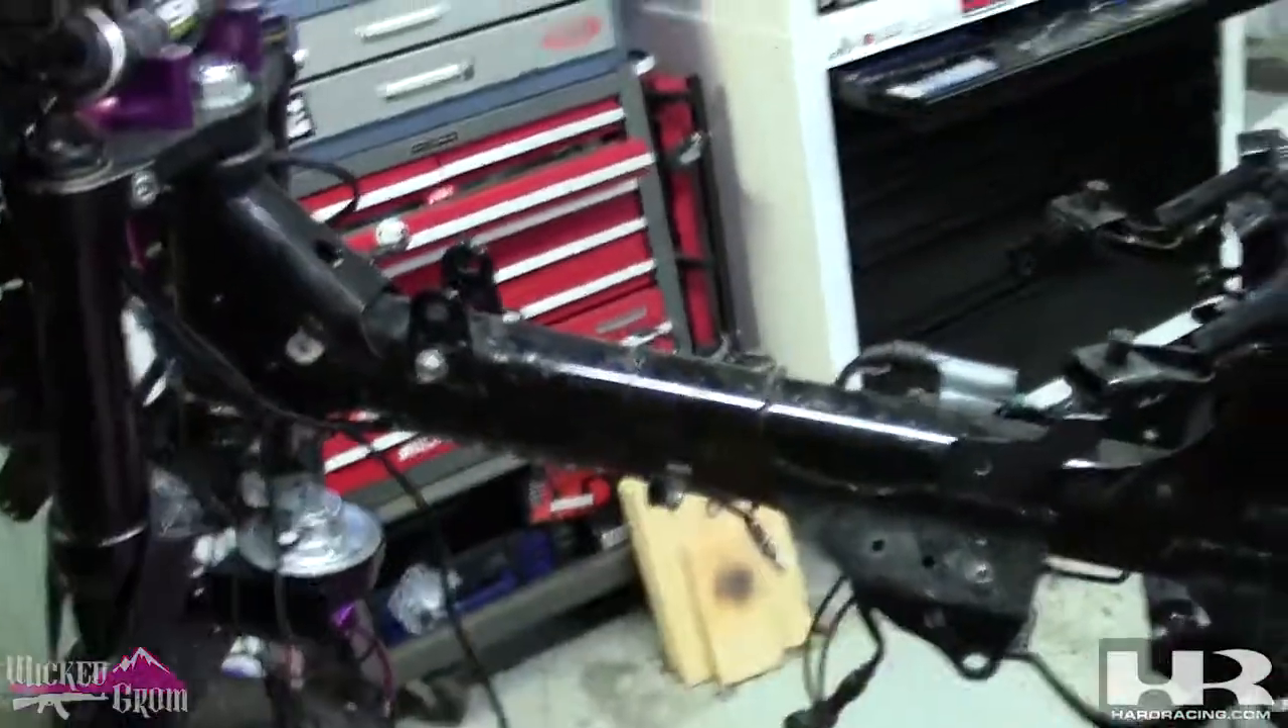So we got the tank off from the frame.